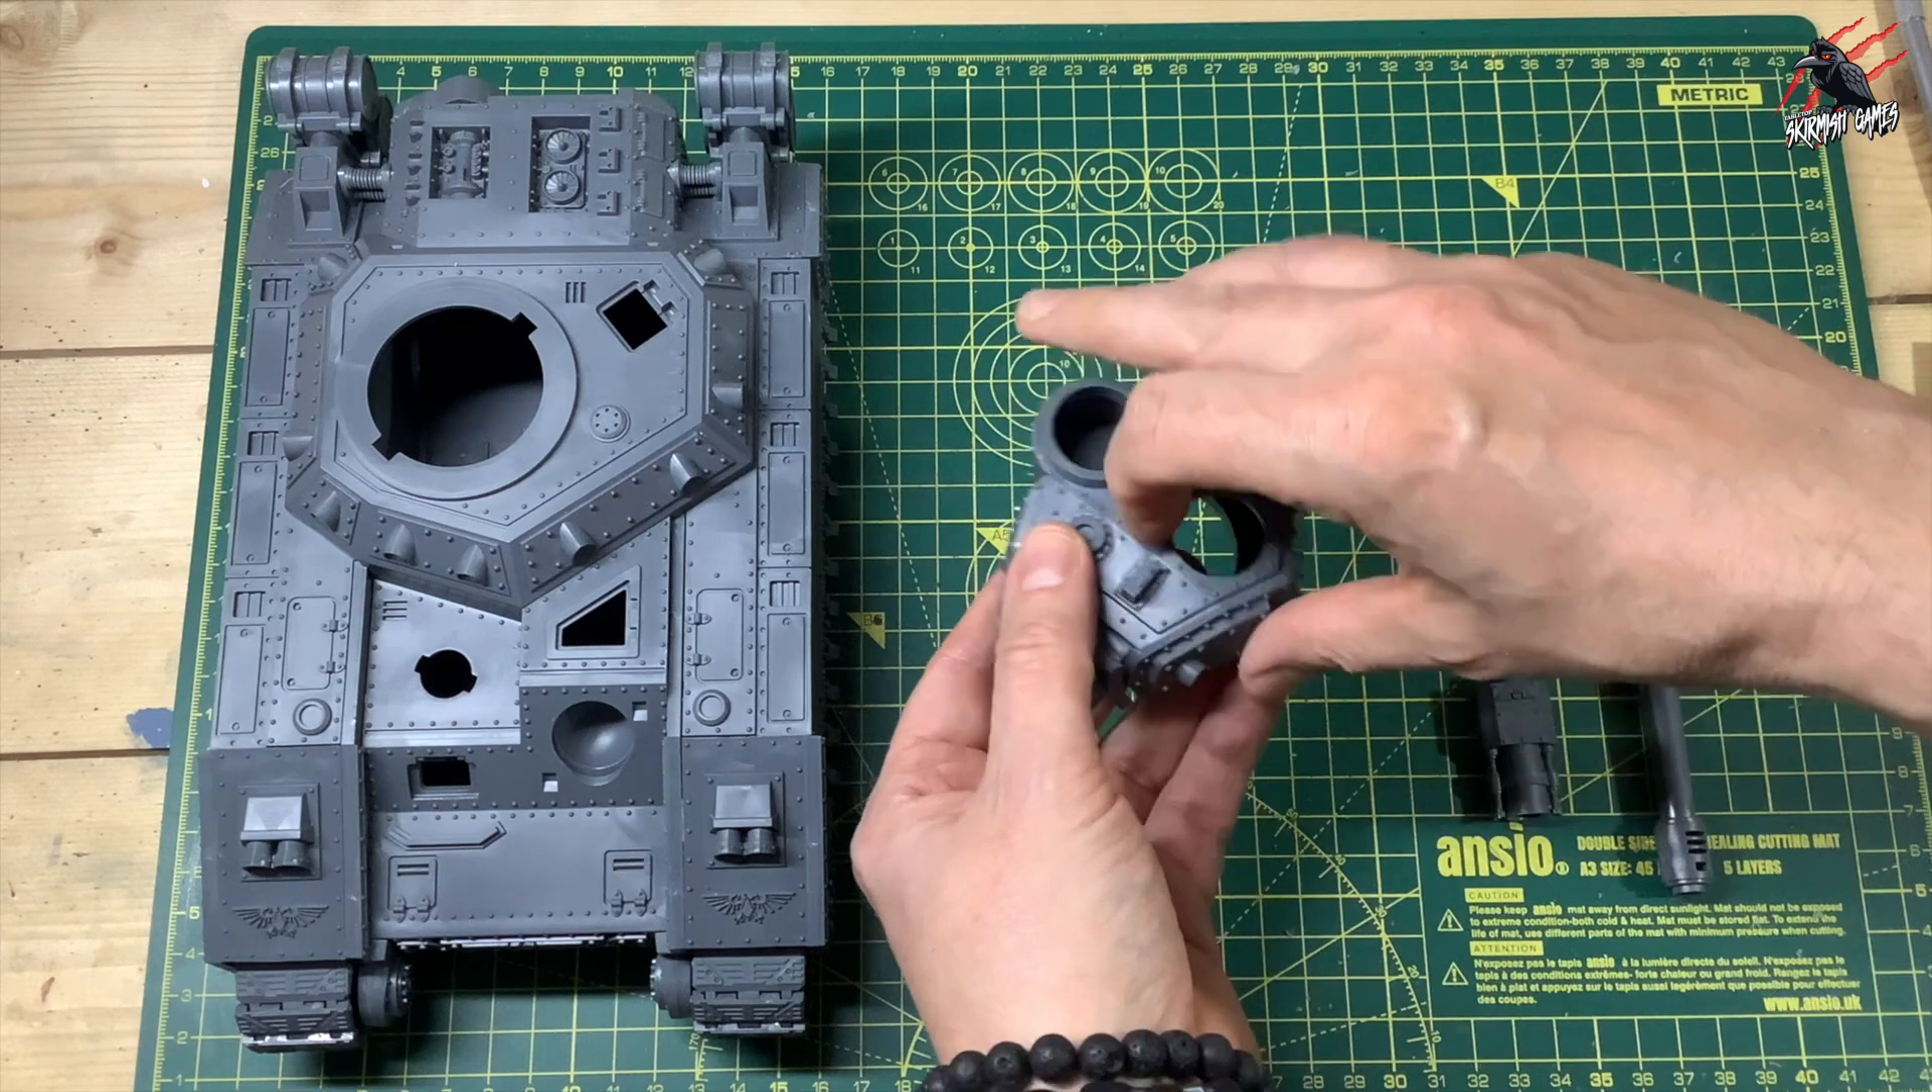And then for the turret I haven't glued that on because we're going to need to put tank commanders and hatches on and have some options later on.